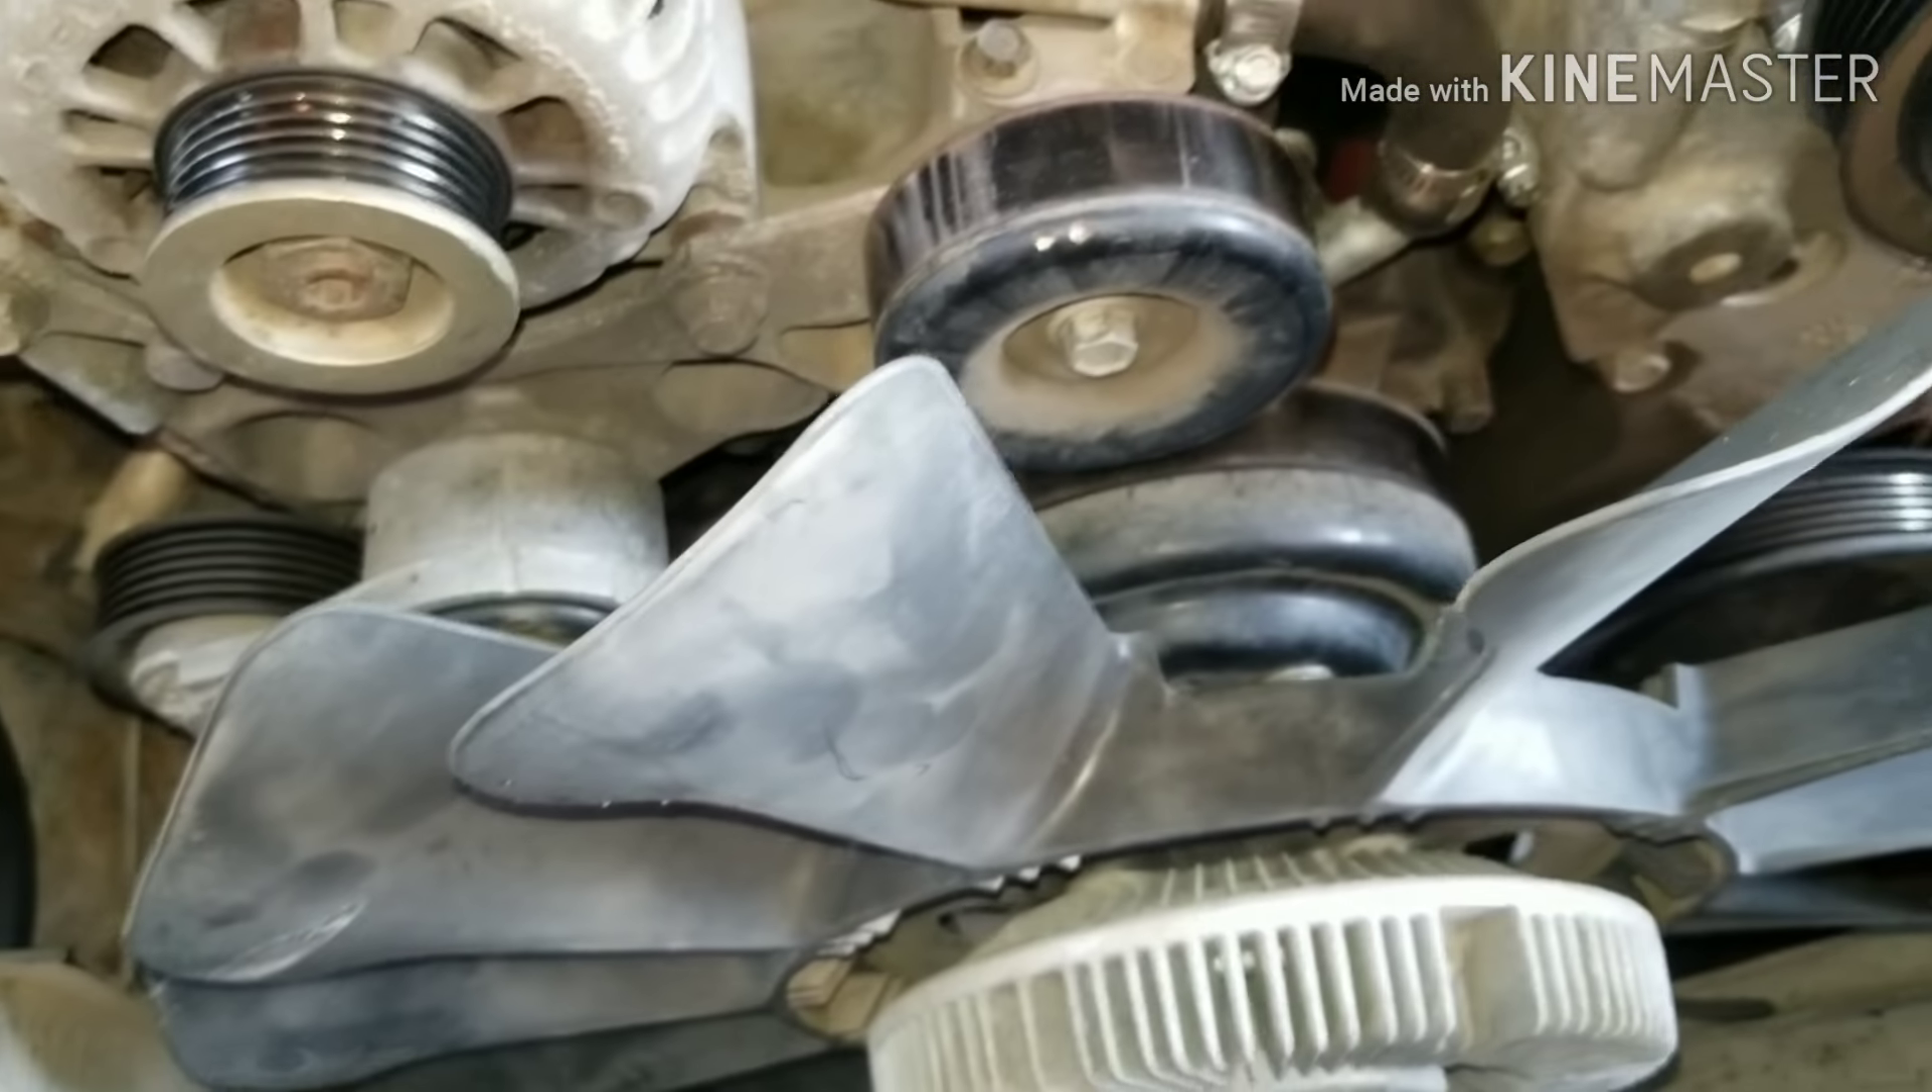I already took my belt off.